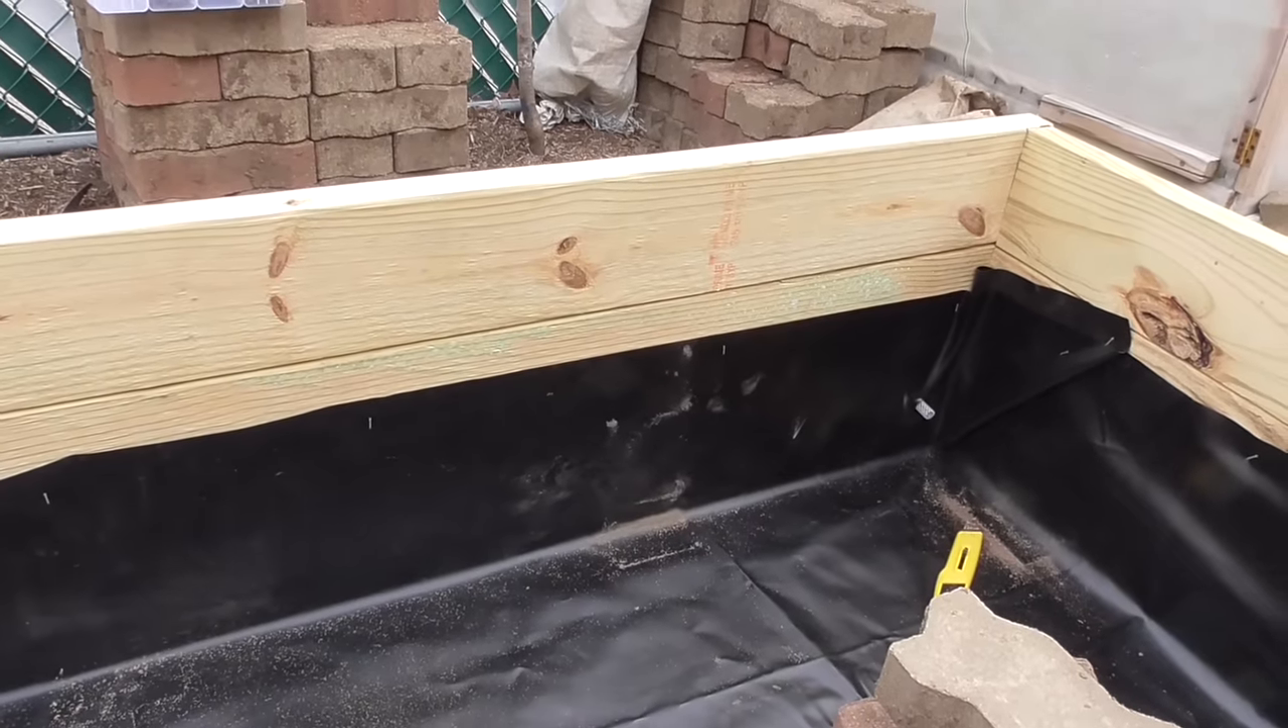Now of course you may be noticing how the lining doesn't go all the way up to the top.